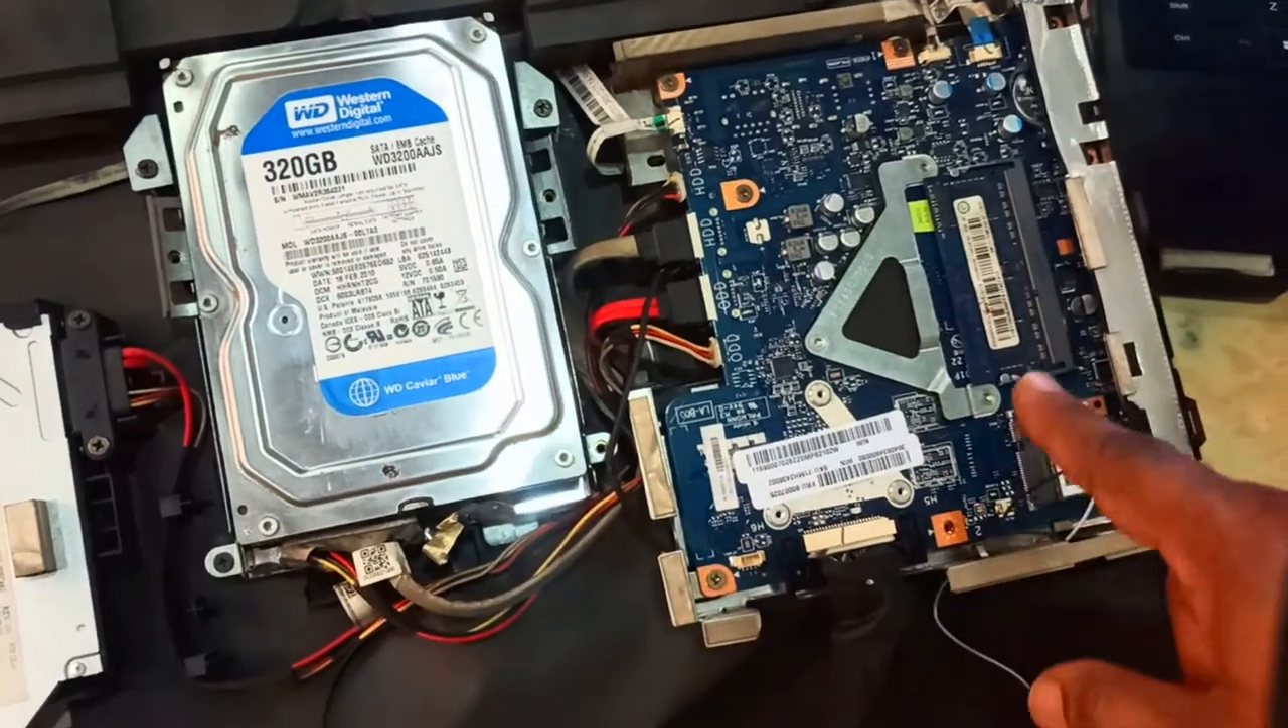आप देख पा रहे होंगे यह देखिए आप यह हार्डिस्क सेट हुई है।